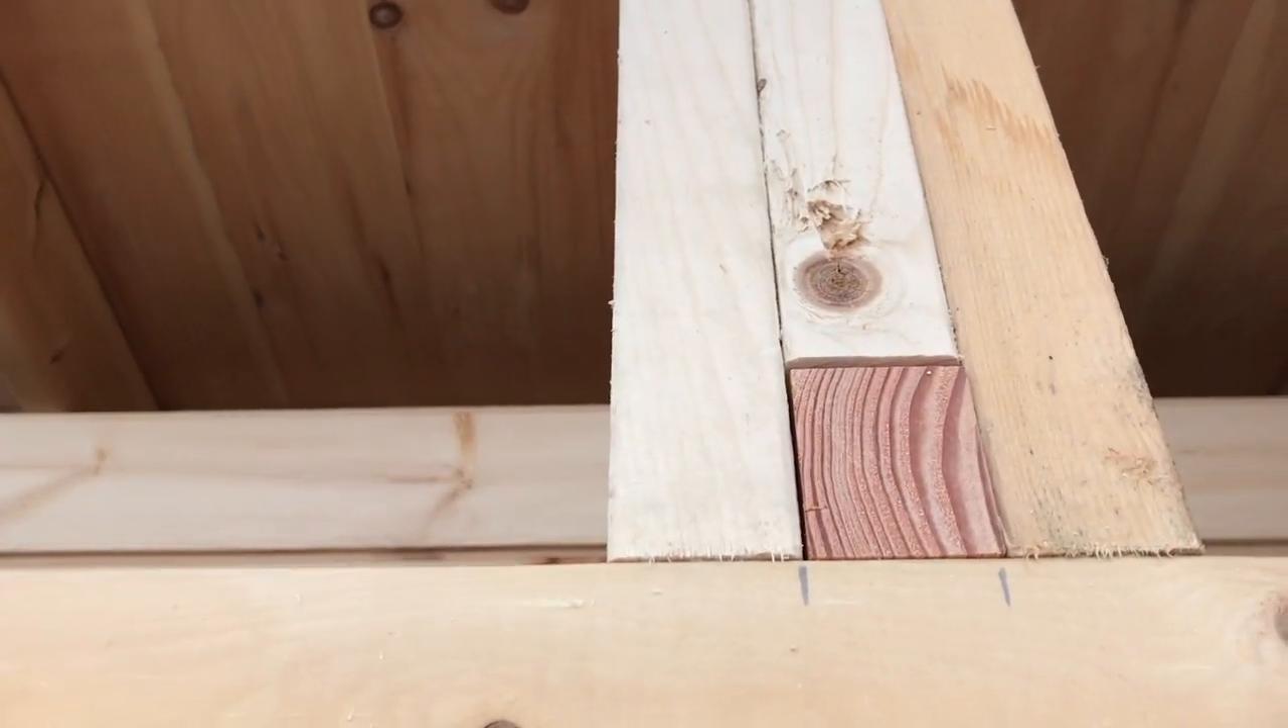So here you can see the finished leg now. It fits right in that little hole.